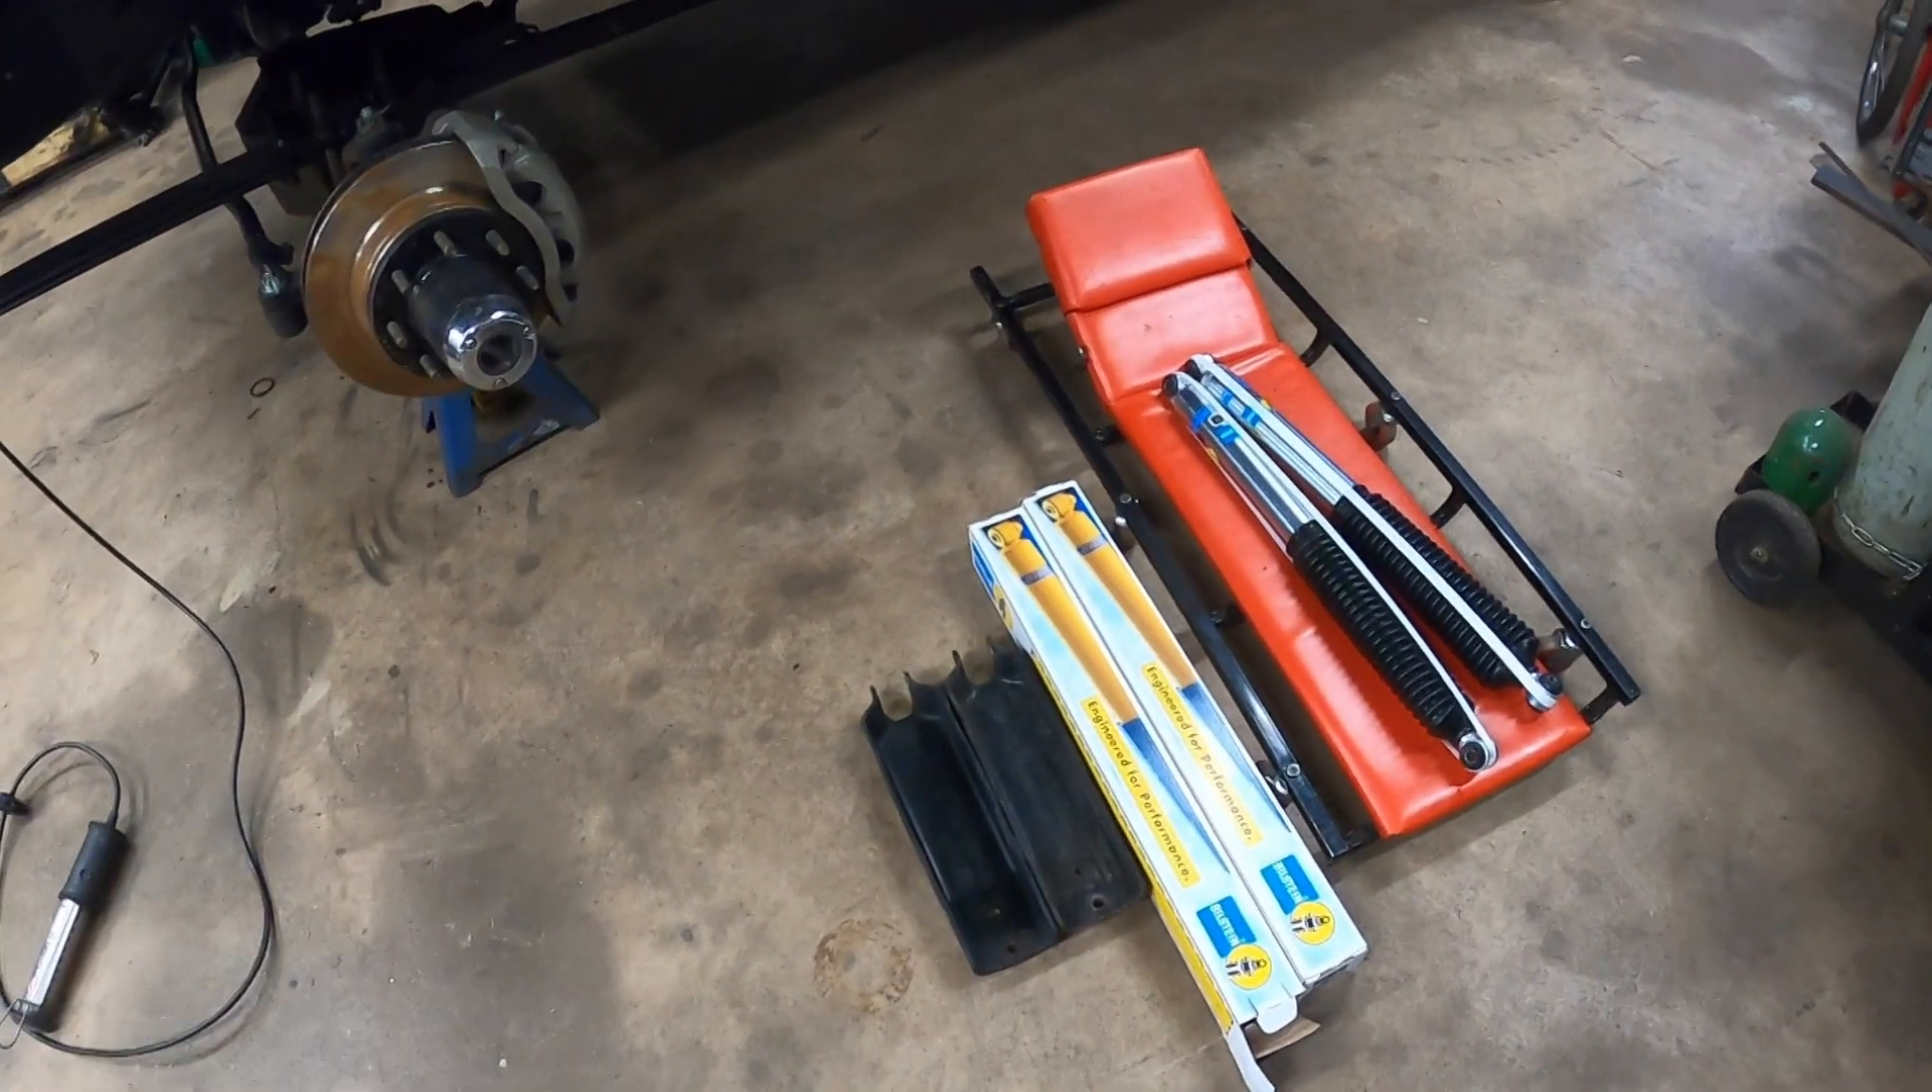So with the track bar done we are honestly almost done with the one ton swap here but we still need to get some shocks in the front.